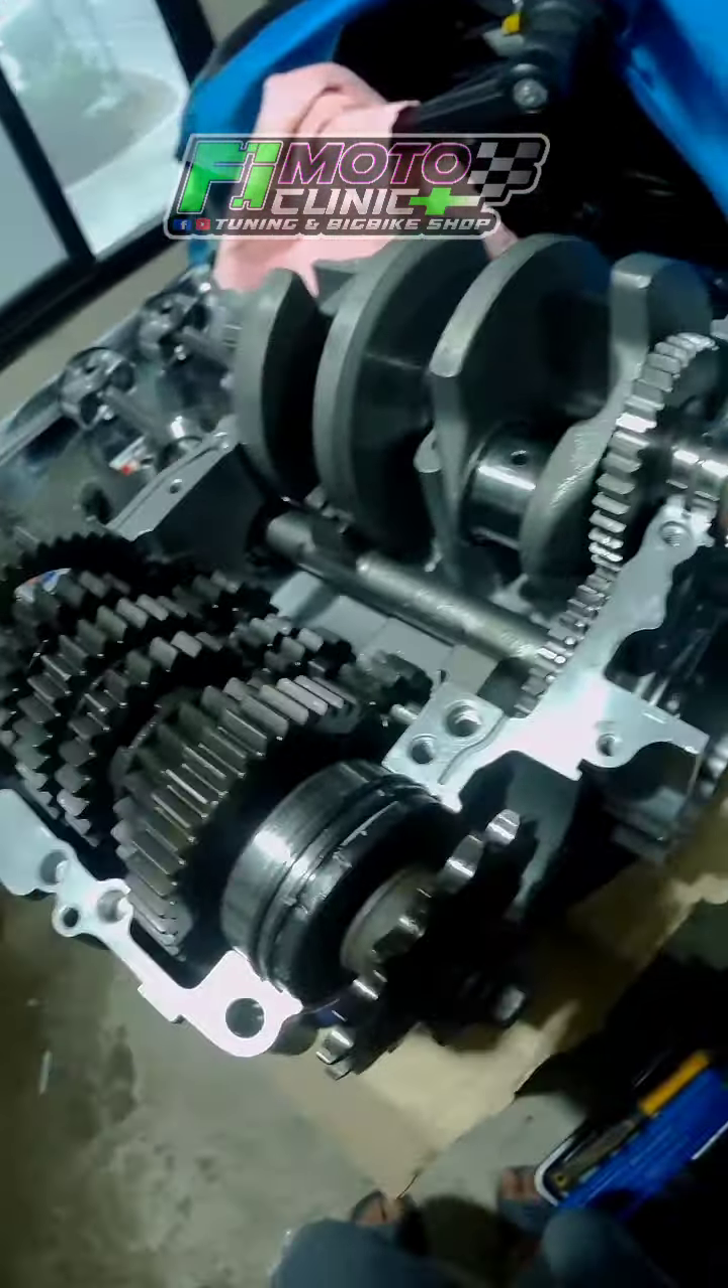Okay, nilagyan na natin yung Bagong crankshaft Ayan Next is Piston.